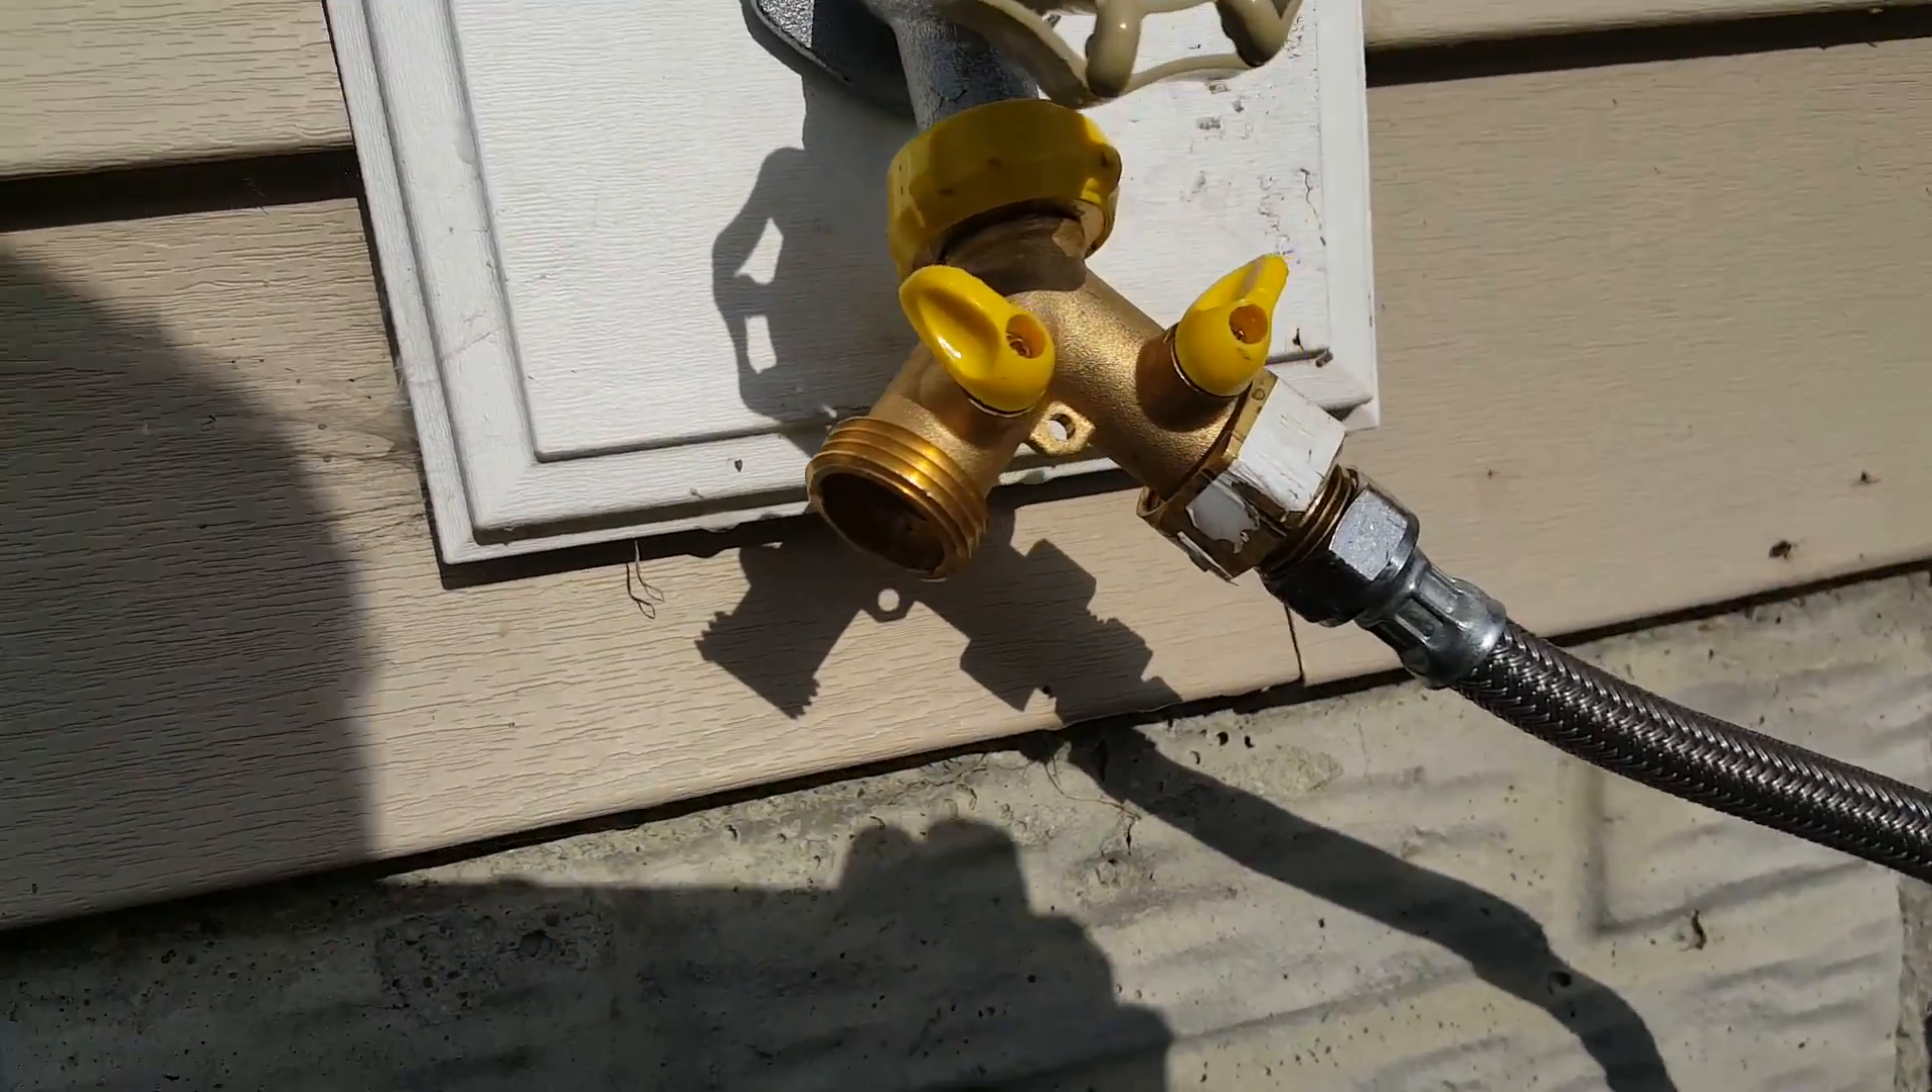I put a brass Y splitter on the faucet.